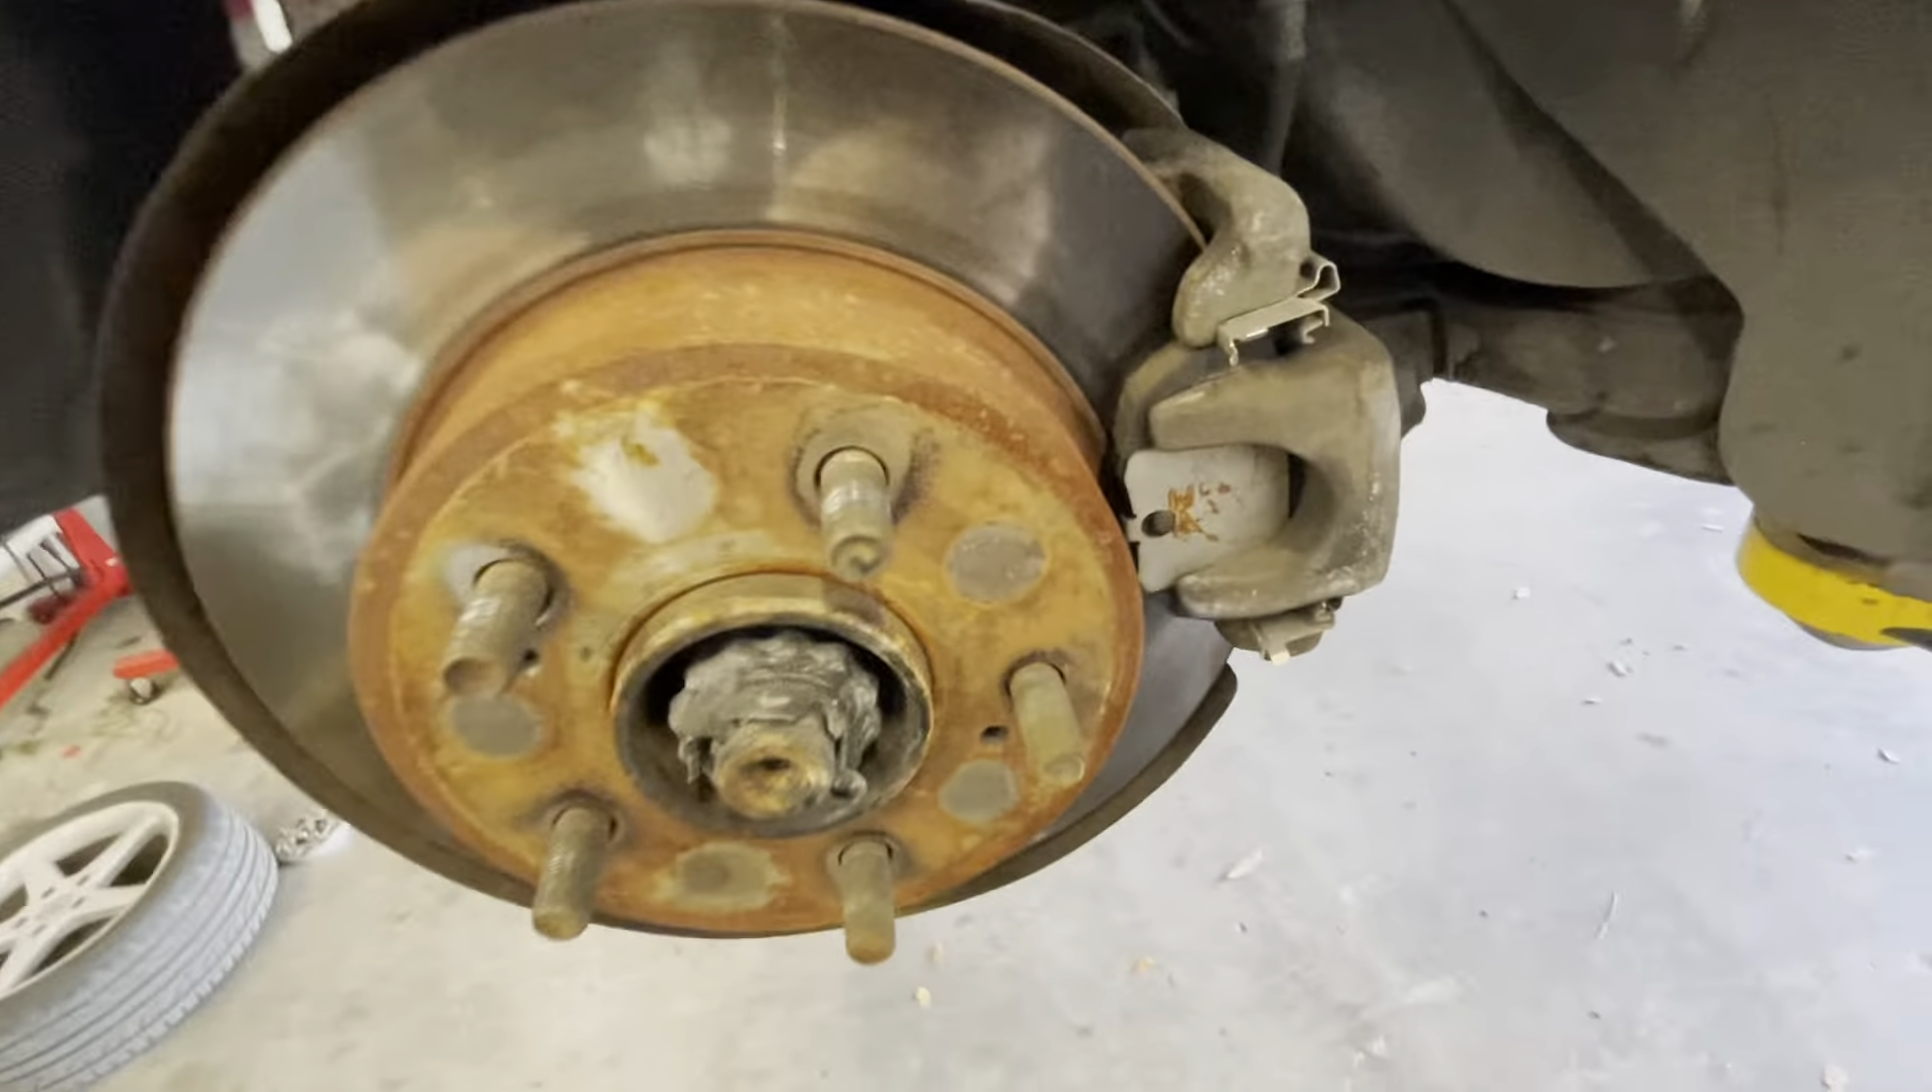All right guys so we have the wheels off.